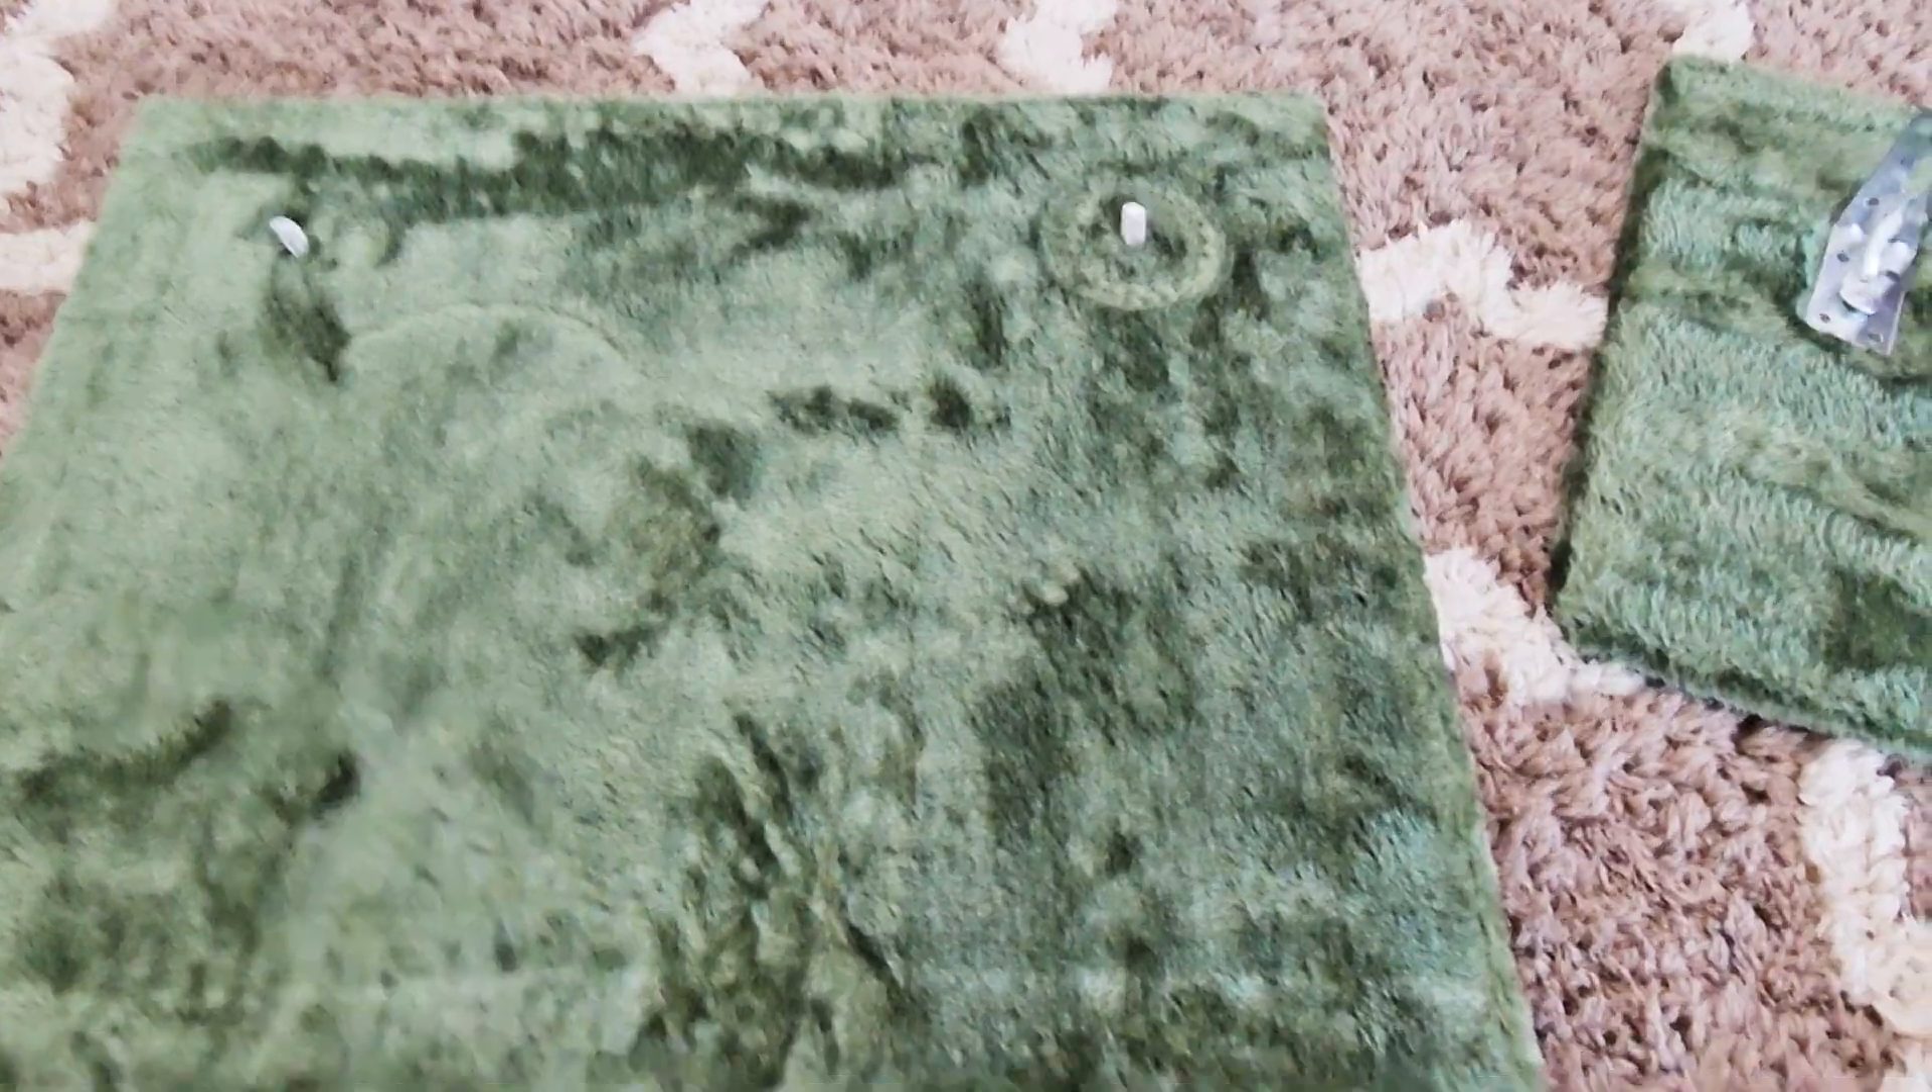So the first step is I put down the base, carpet side up.